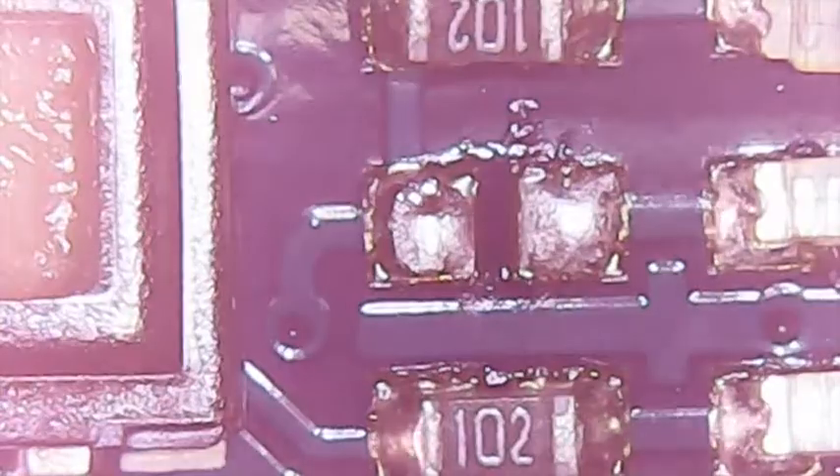So So we got the resistor removed.